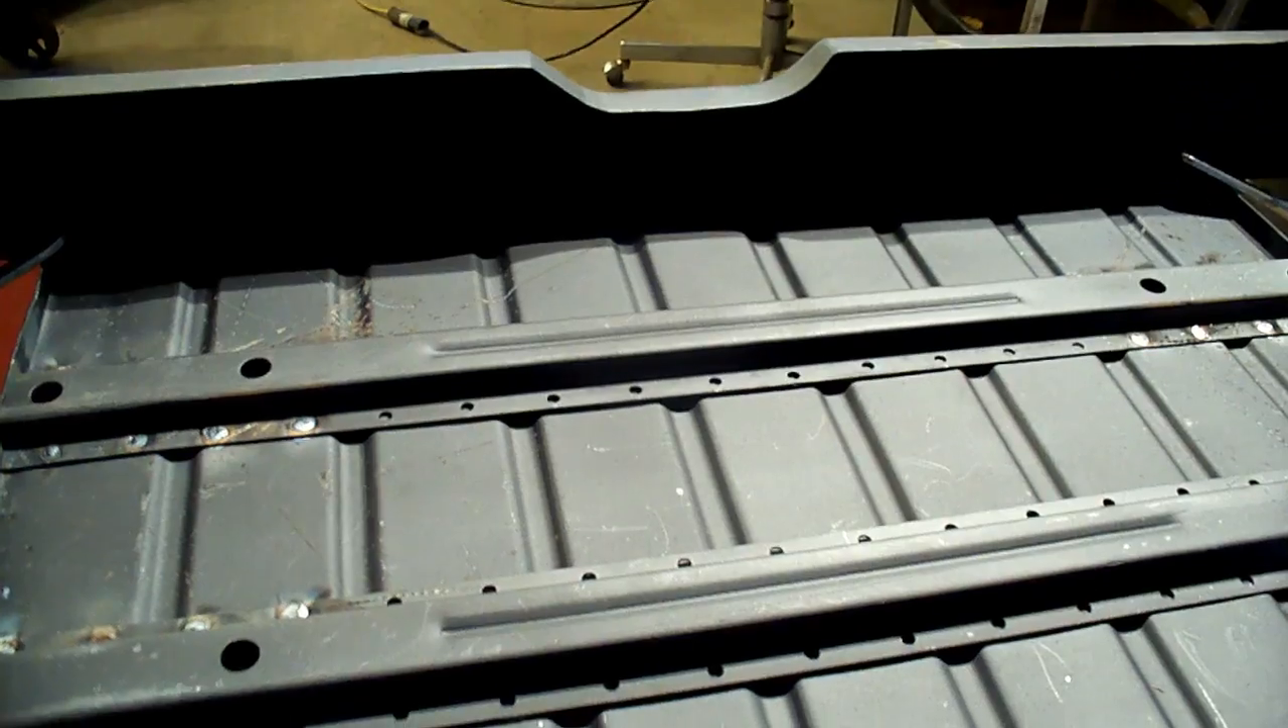I've got the floor riser tacked in so i'm gaining on it and i'll show you again a little when i can make a little more progress on it.